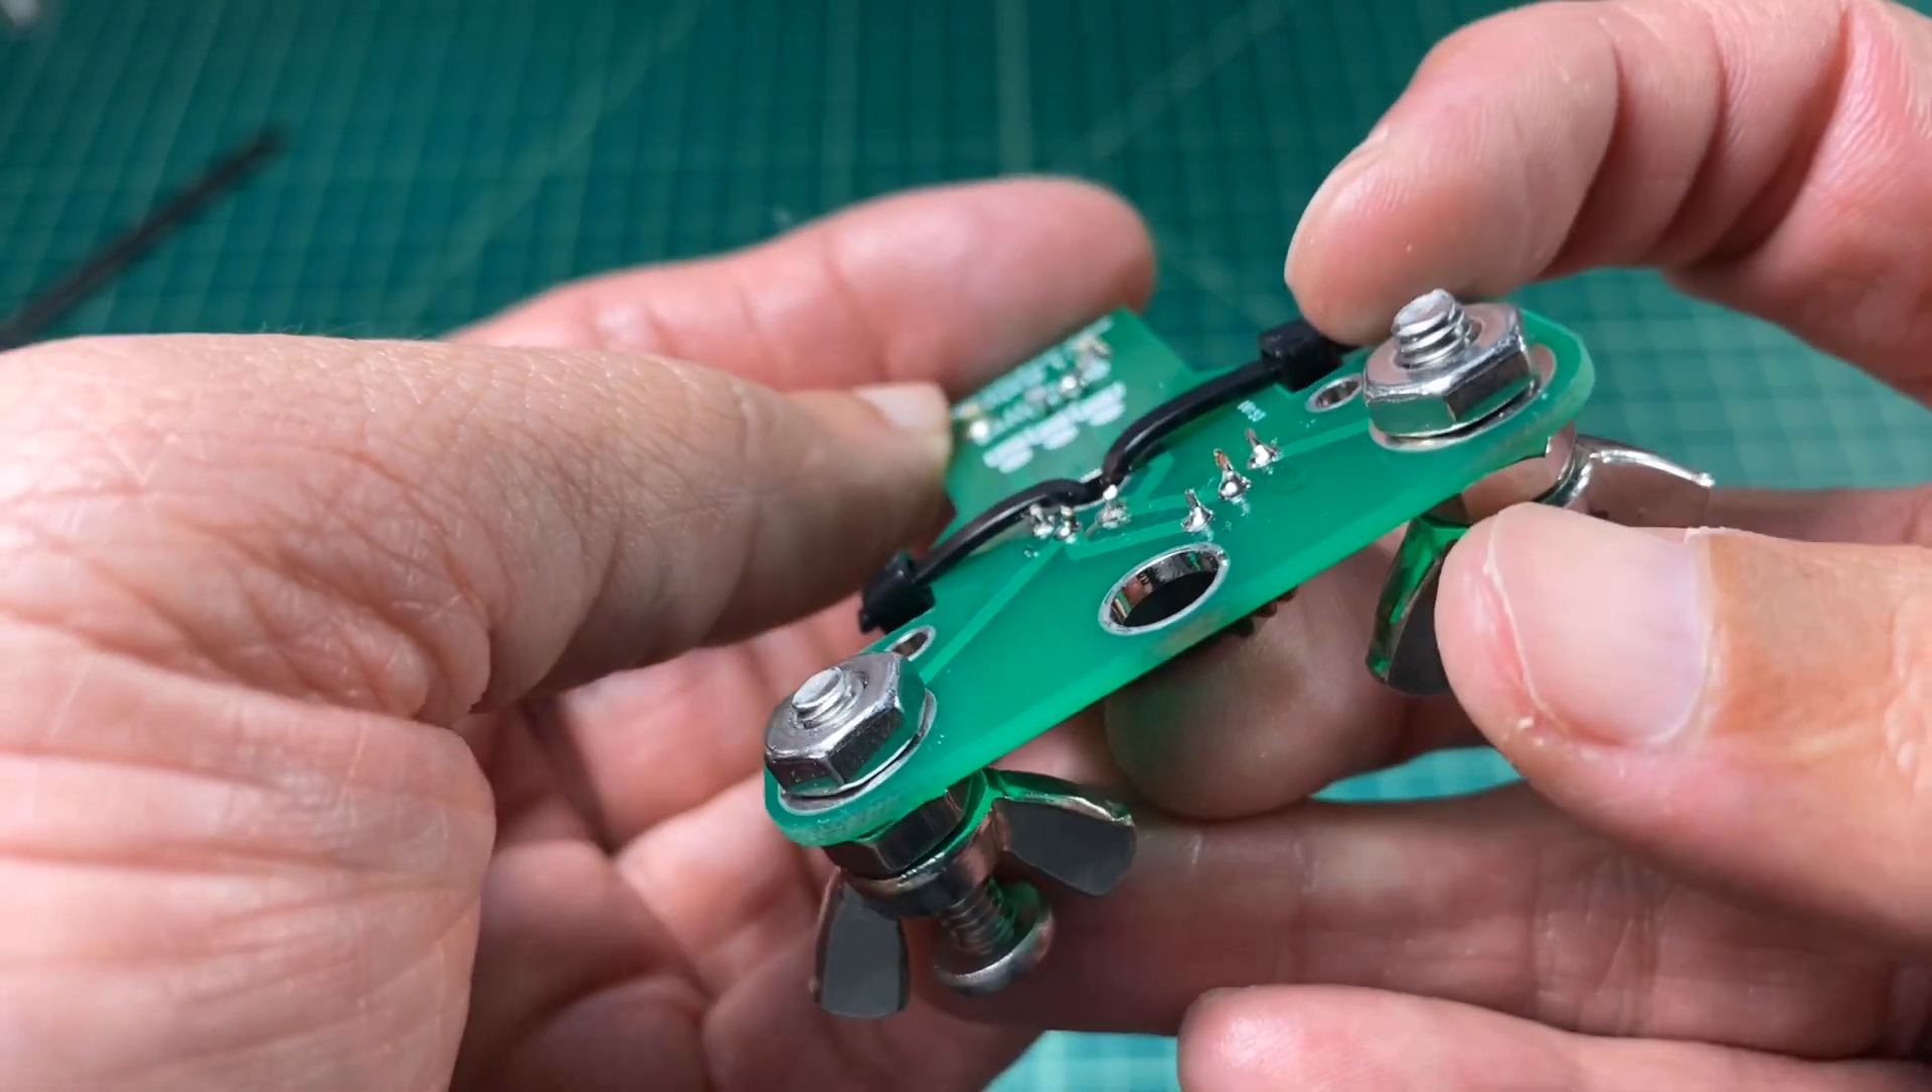And then we mounted the bolts and the wing nuts on there.